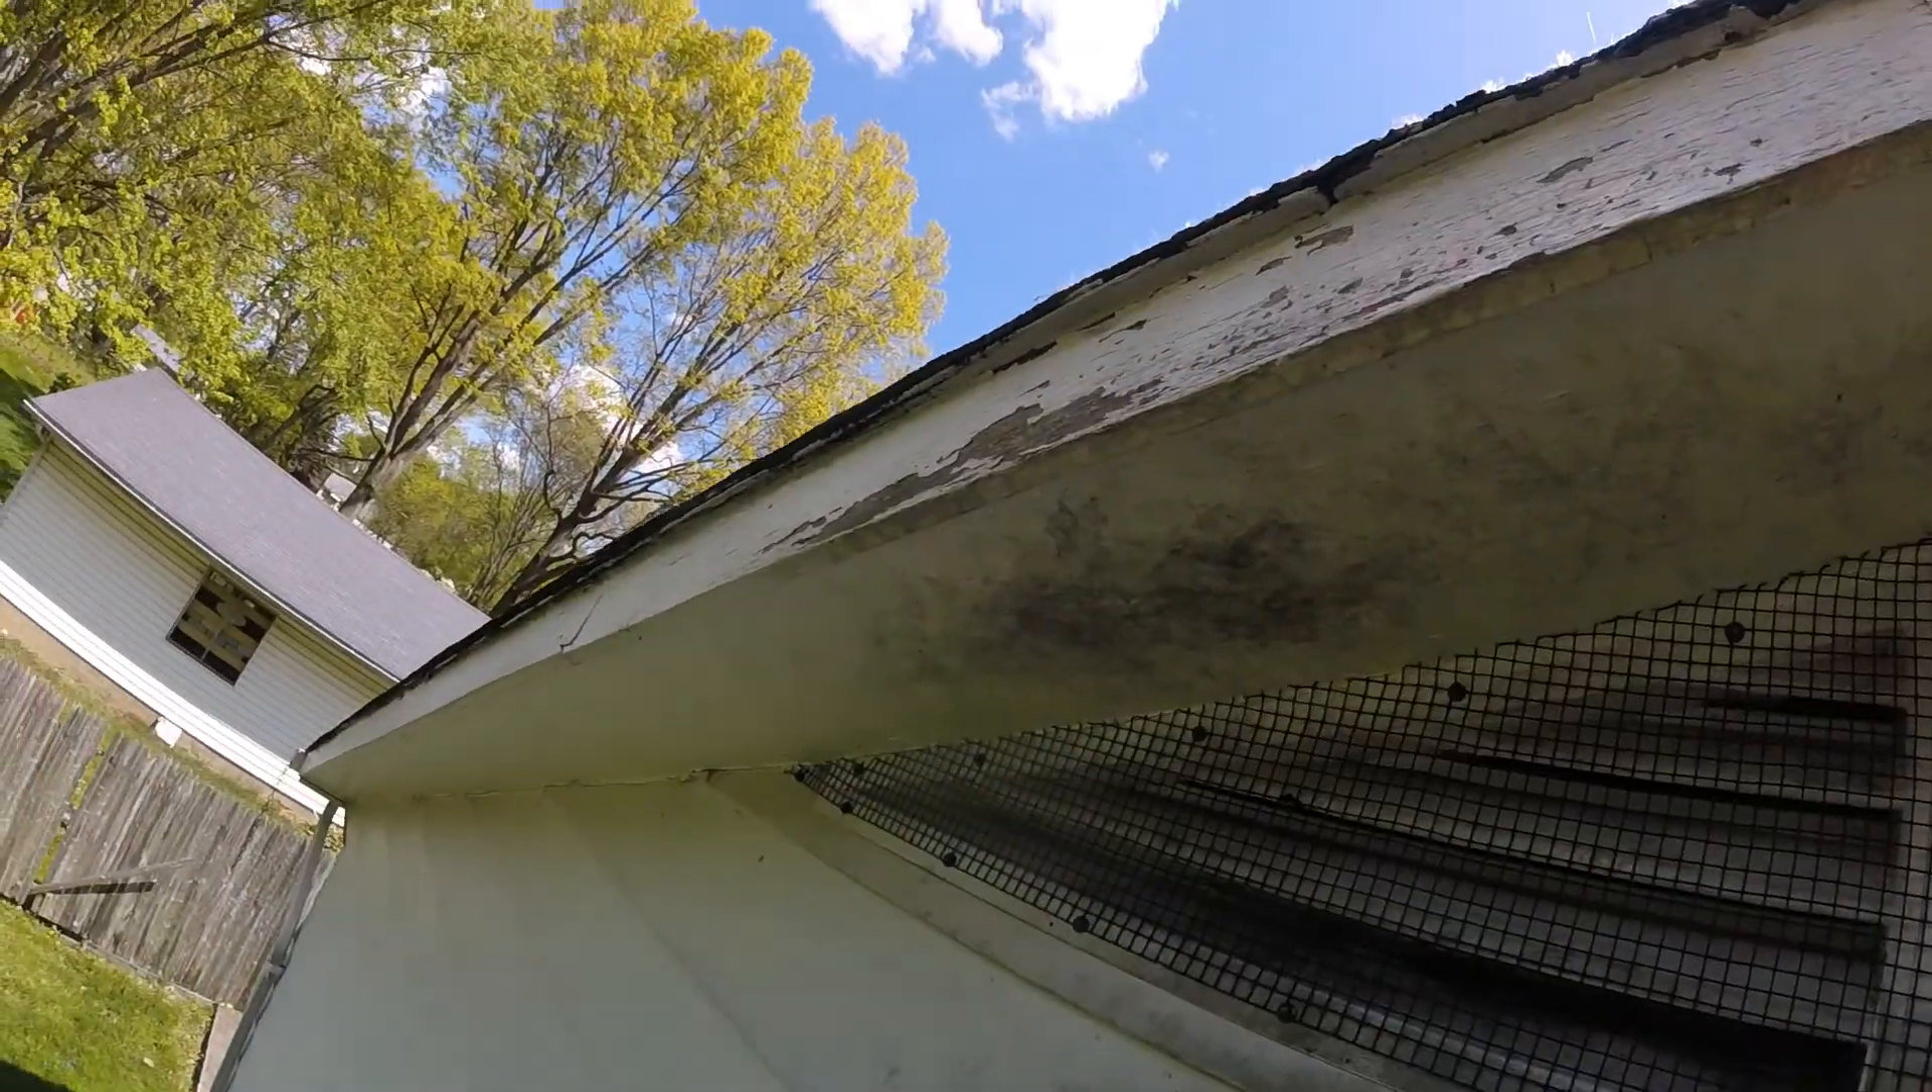Now we have a screen over the vent. Nice heavy -duty wire.